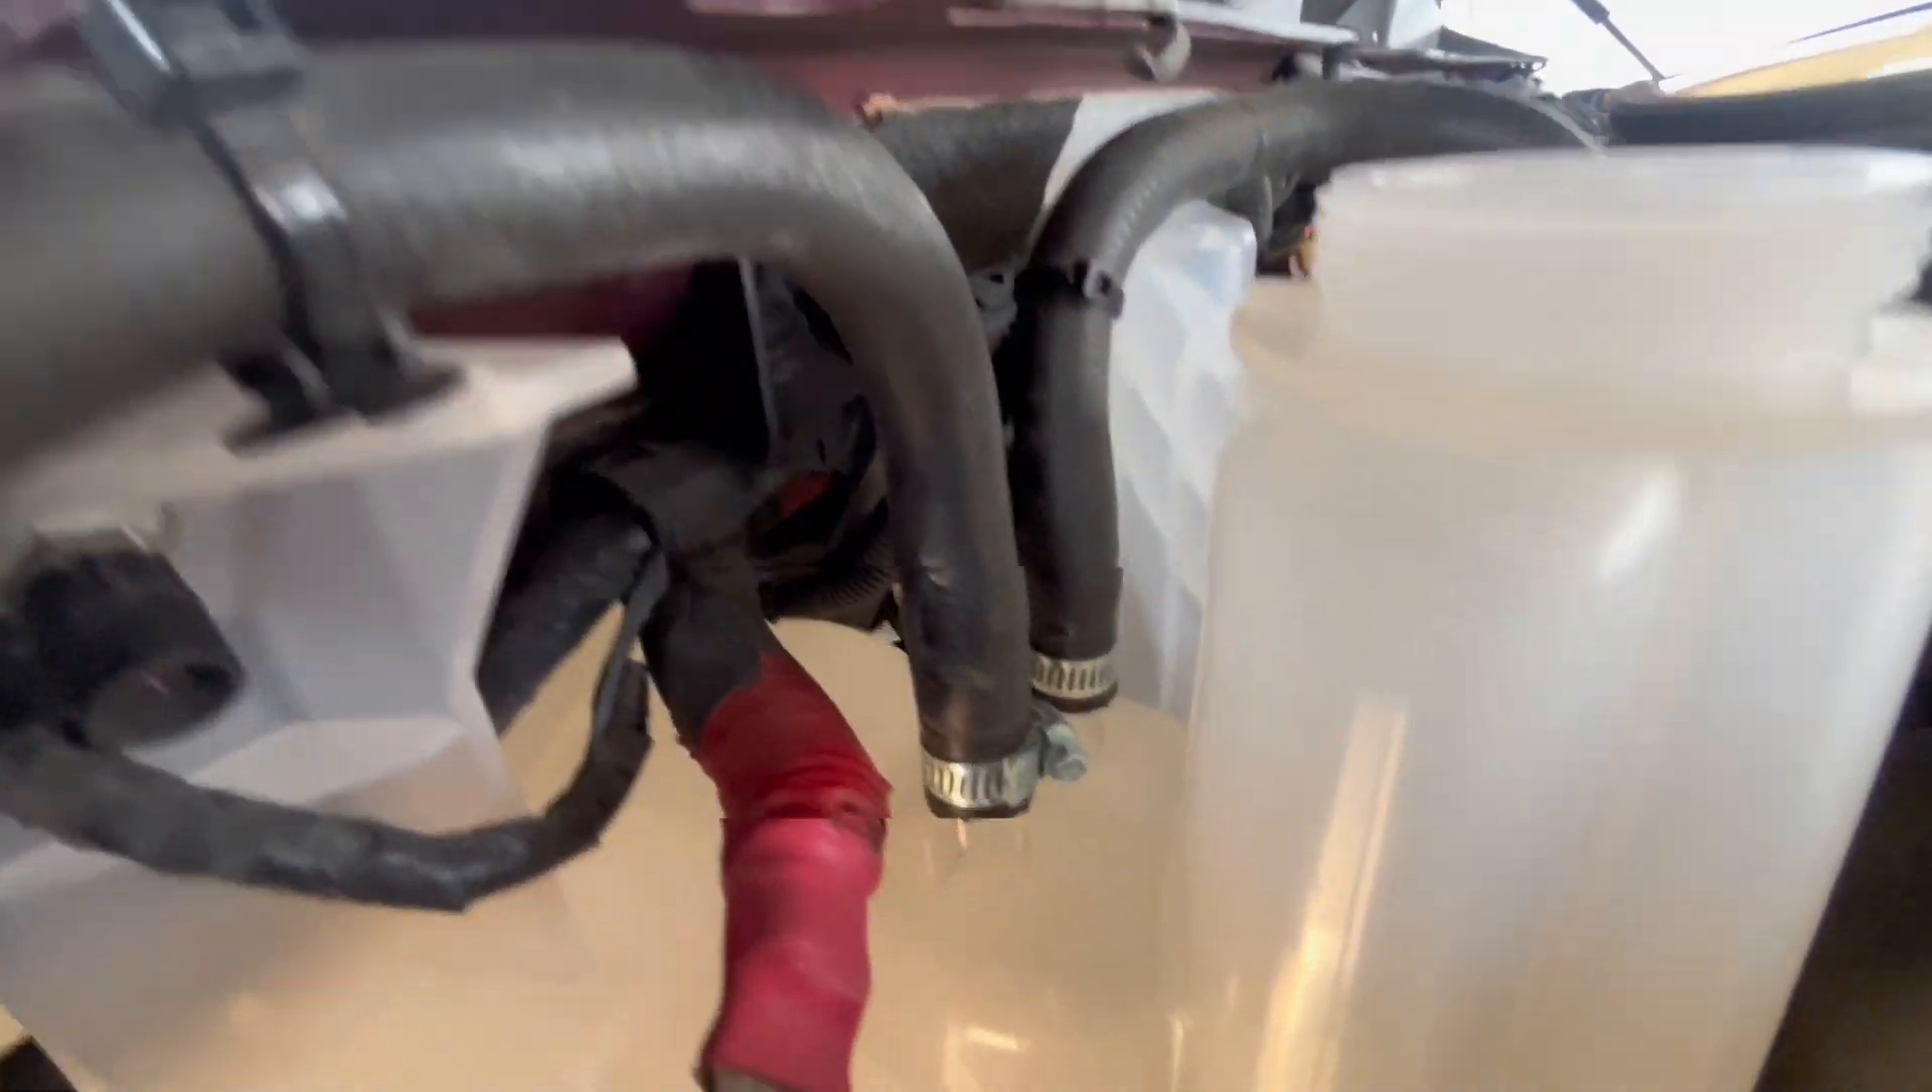All right so we have the reservoir reinstalled got the hoses back on.